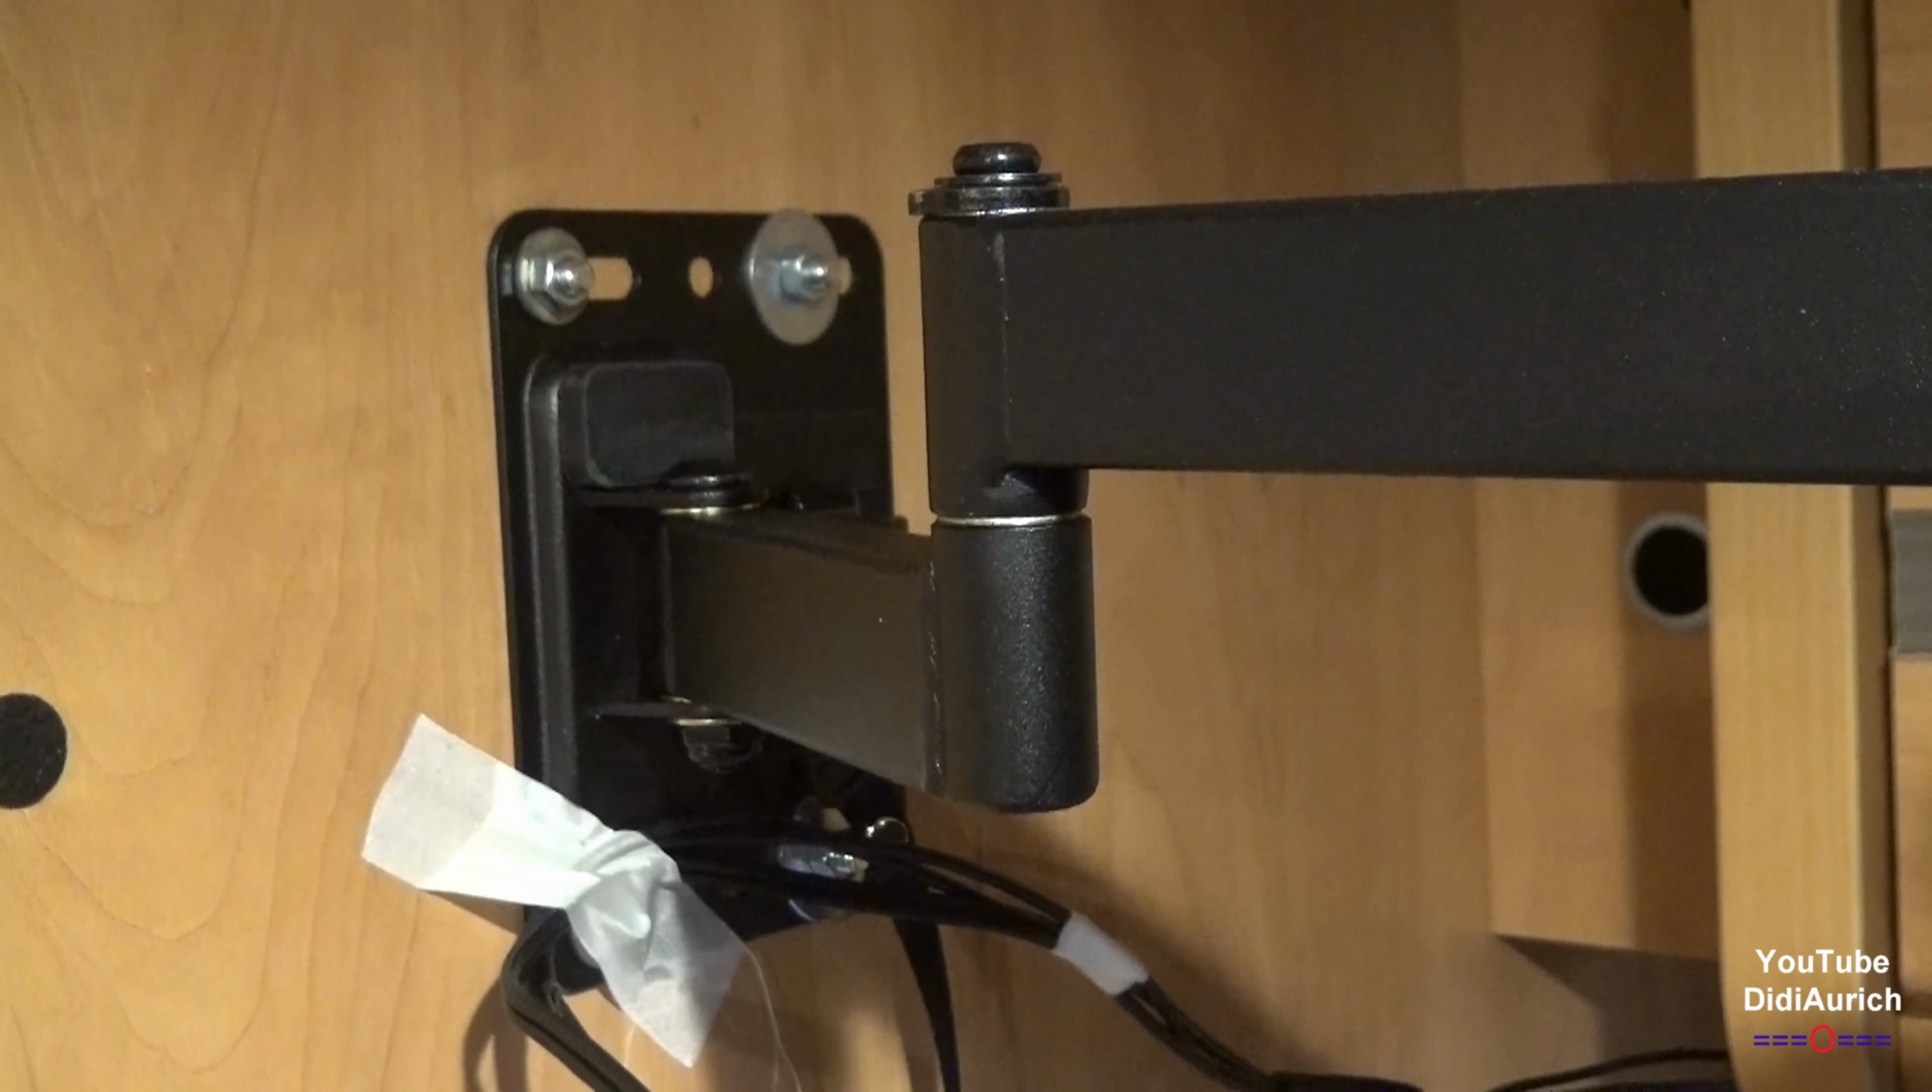Hier können wir jetzt die halterung sehen die ich angebracht habe.